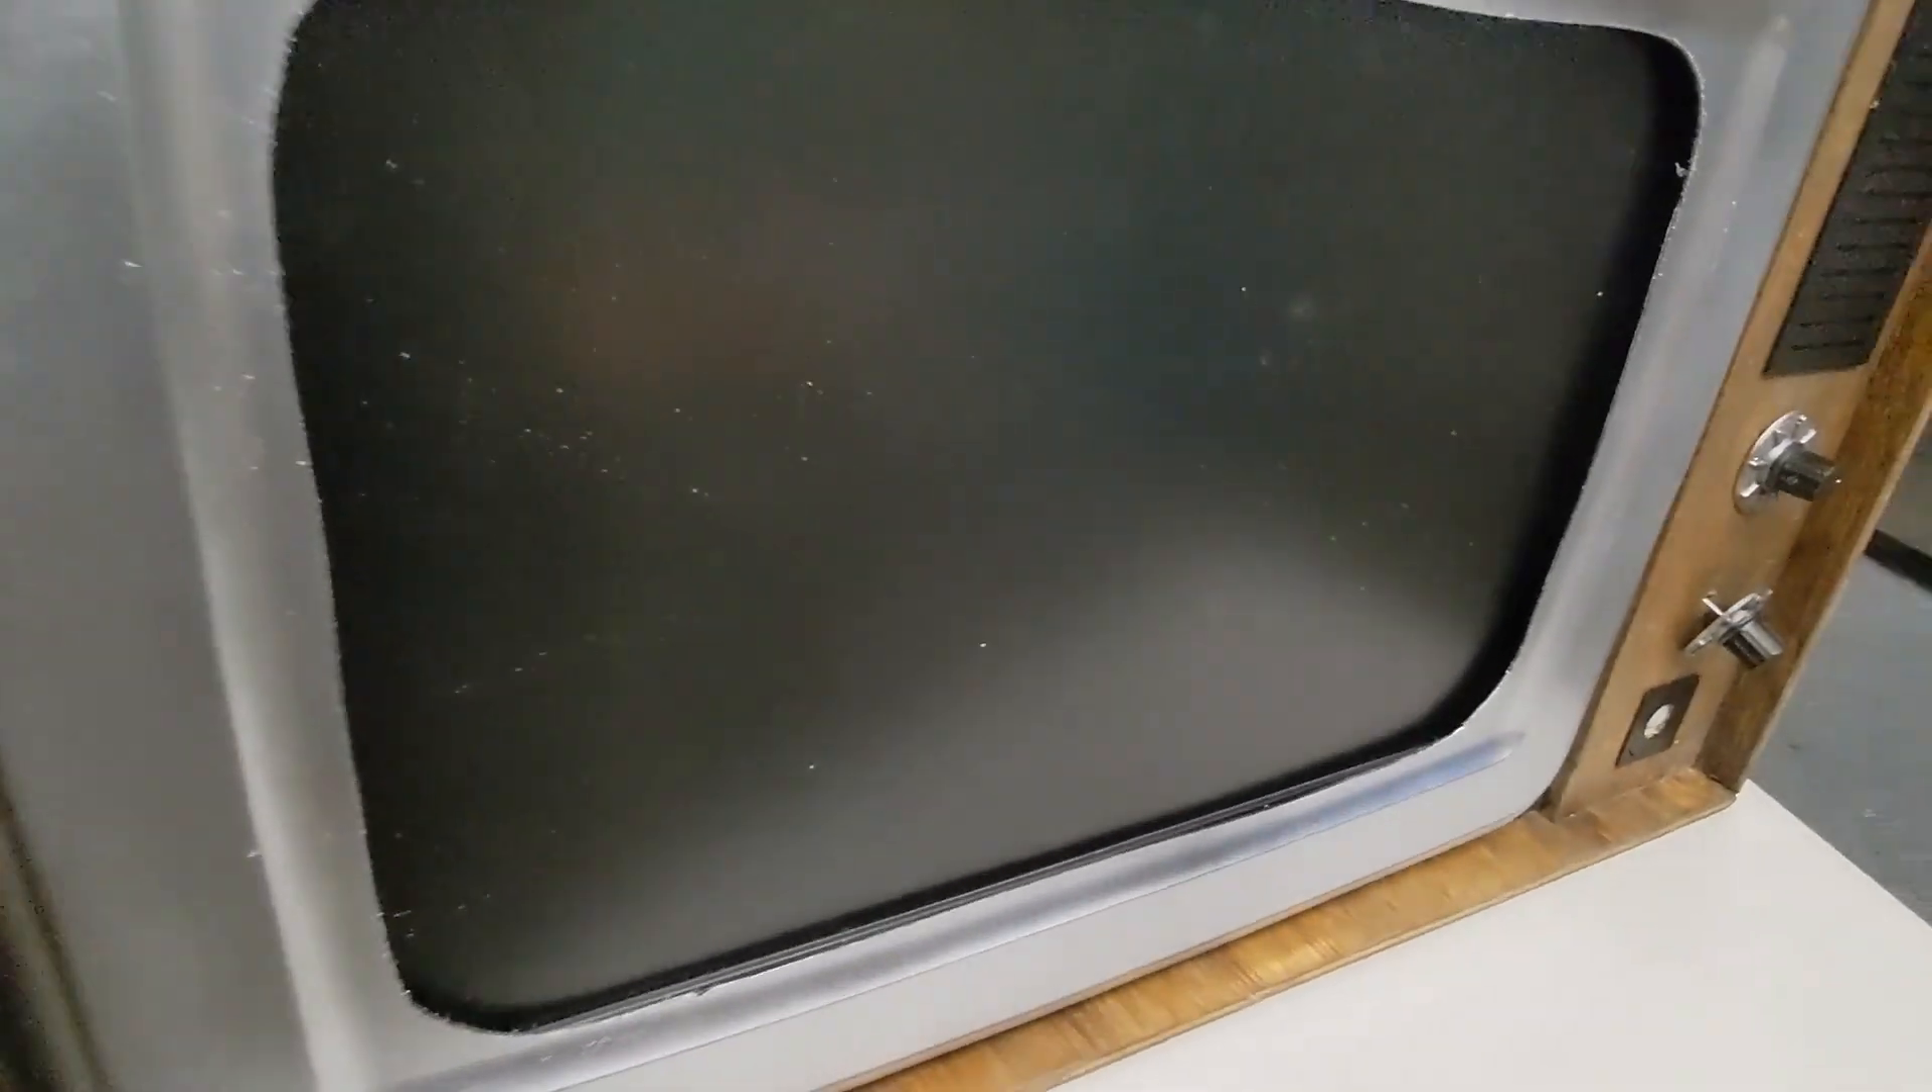Okay so the screen is now mounted behind.